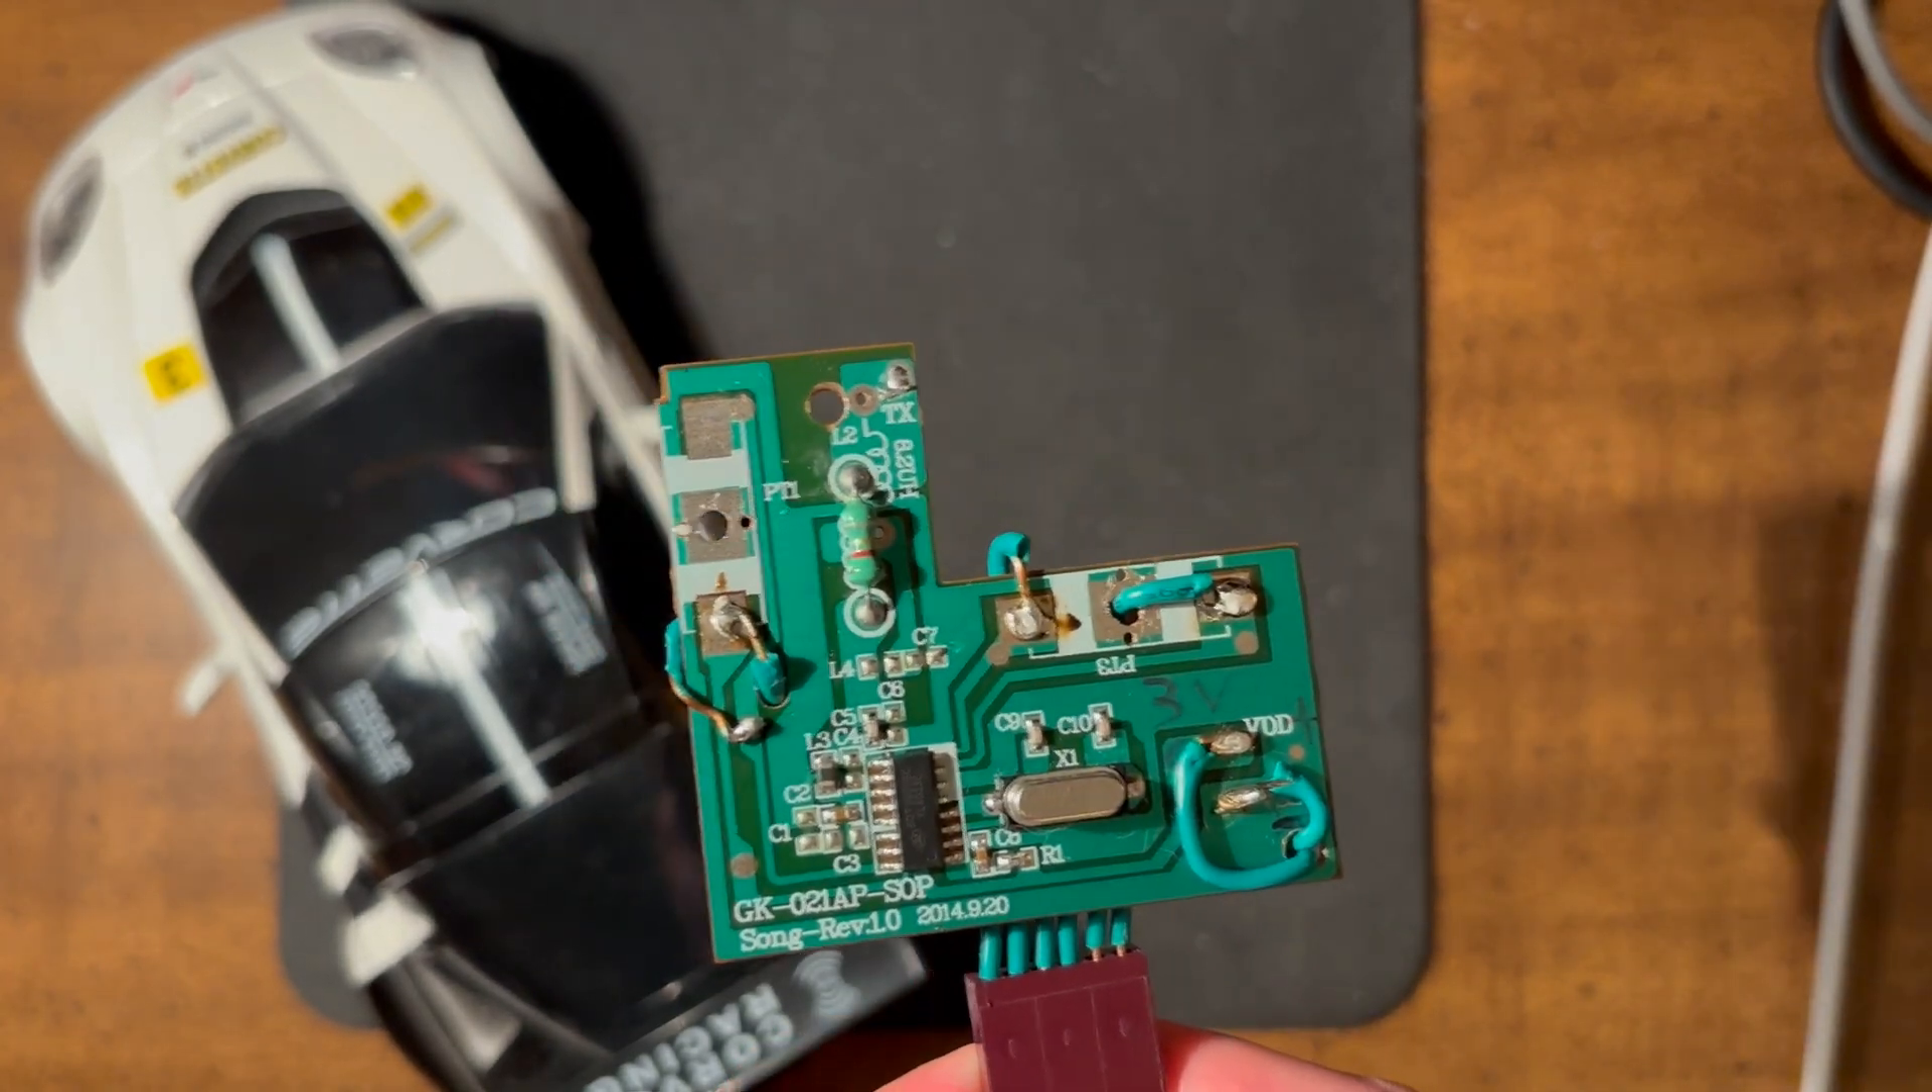As you might notice, the circuit board already has wires soldered to it and that's because I decided I was going to connect the internals of this remote to something else to make it continue to work.